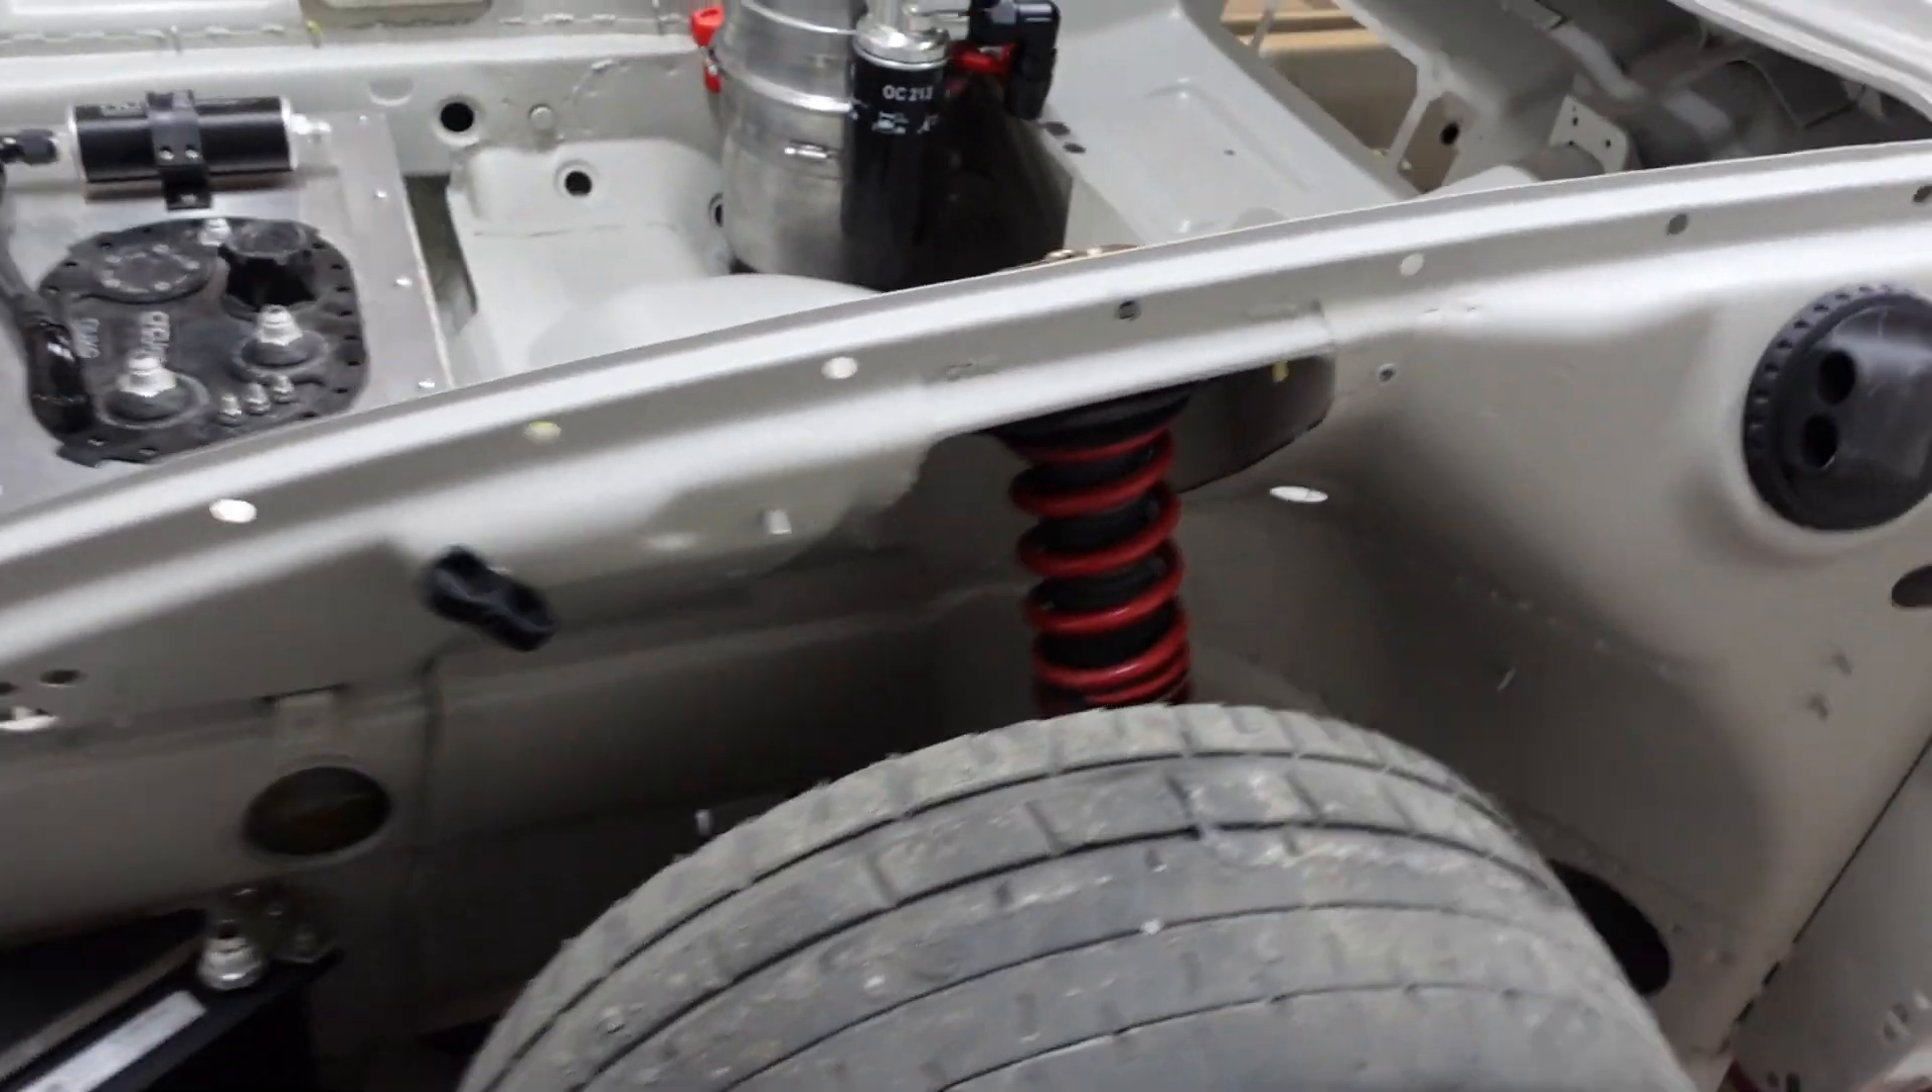Over on this side, we see that there's a fender missing, that's okay.